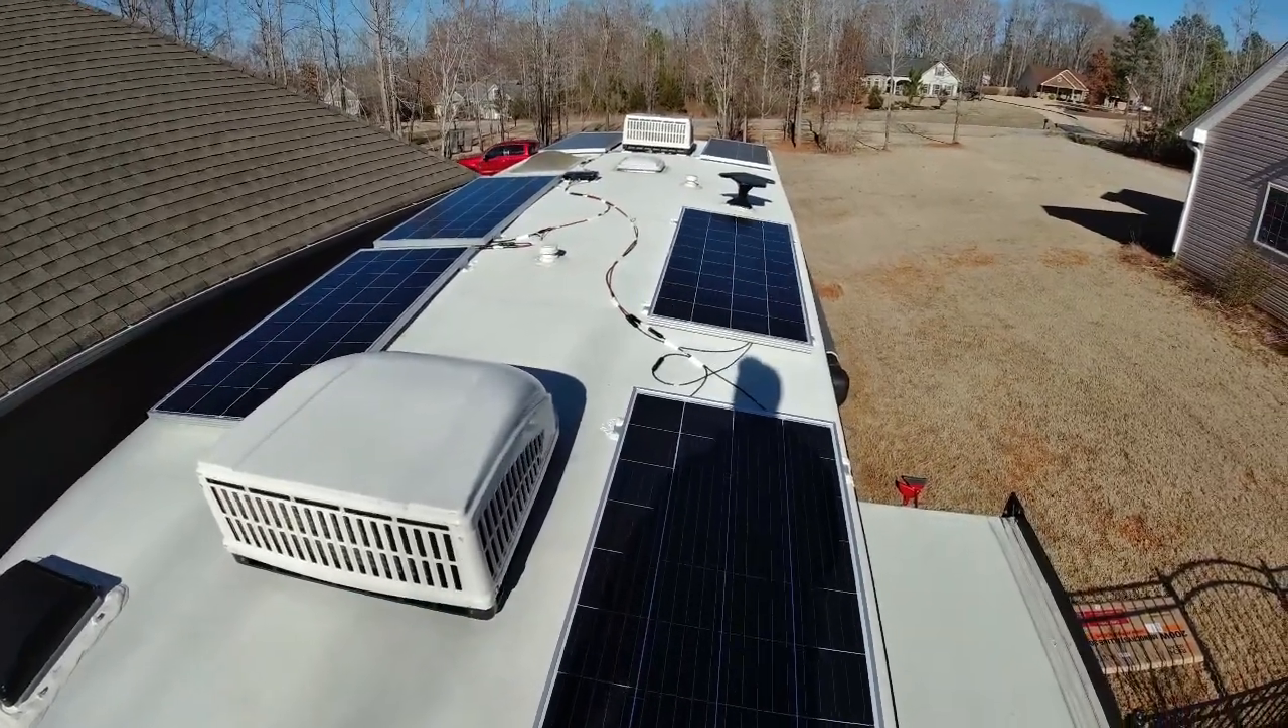We've got our final installation complete up on the roof and everything is wired up ready to go.